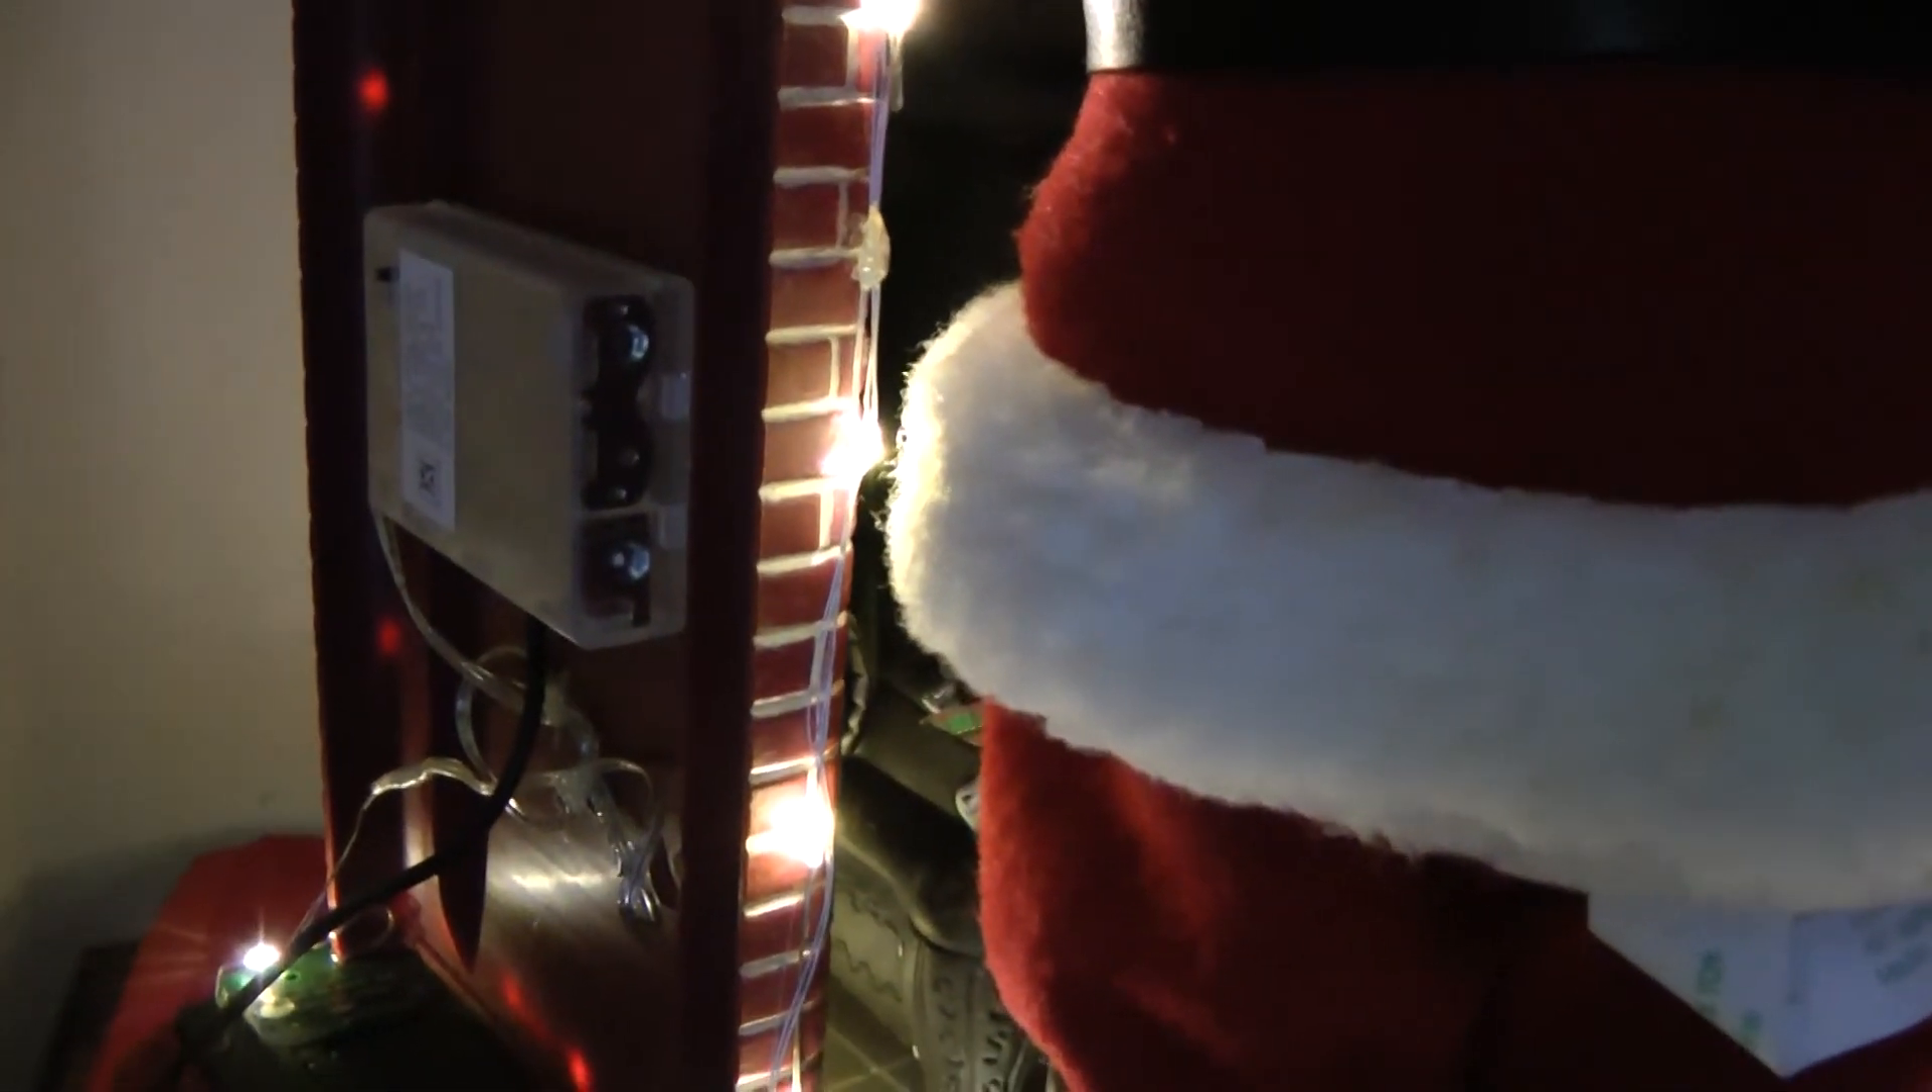And I just hot glued the white box to the back of the ornament here.